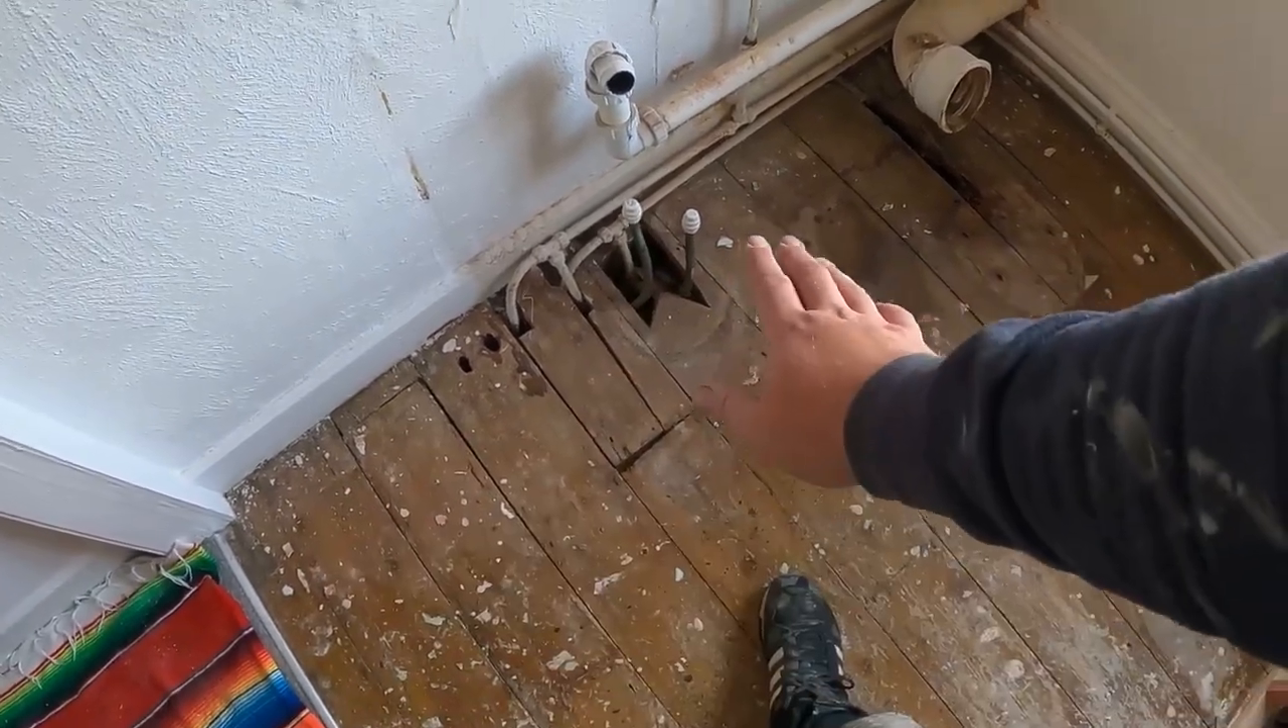So, obviously the basin and the toilet are out.